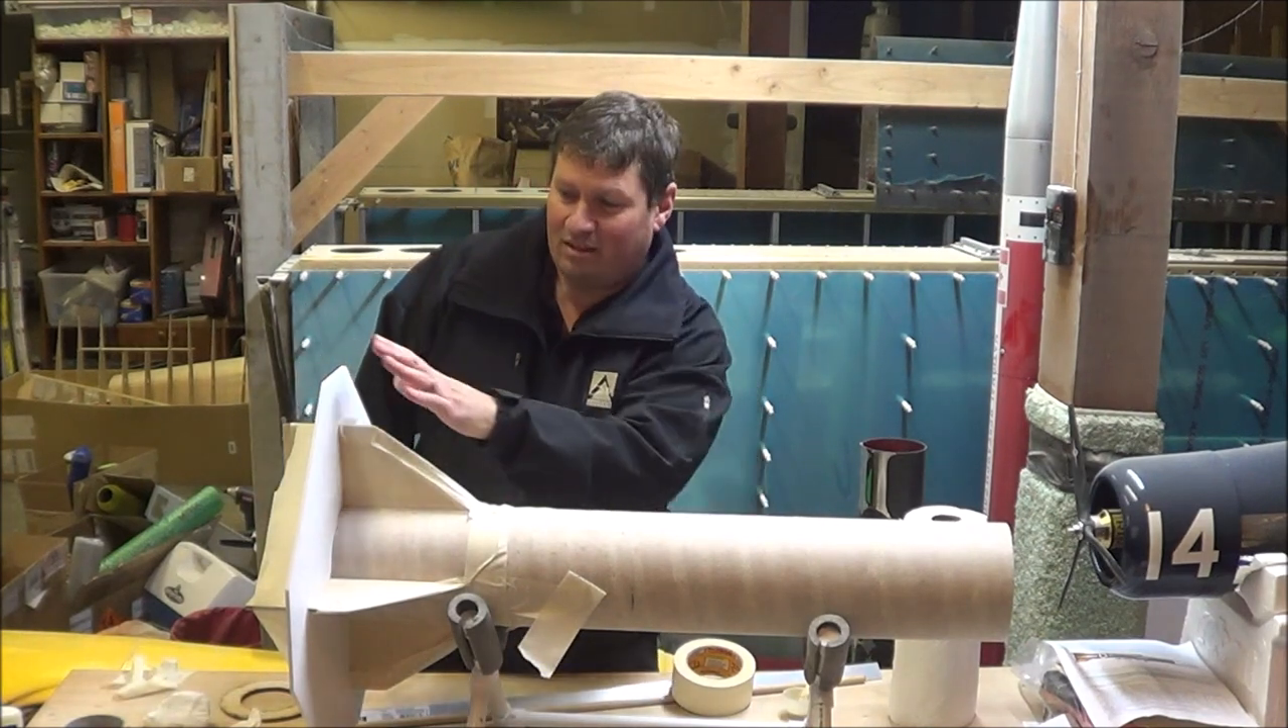Okay the fins are all in place, the fin guide is in place.